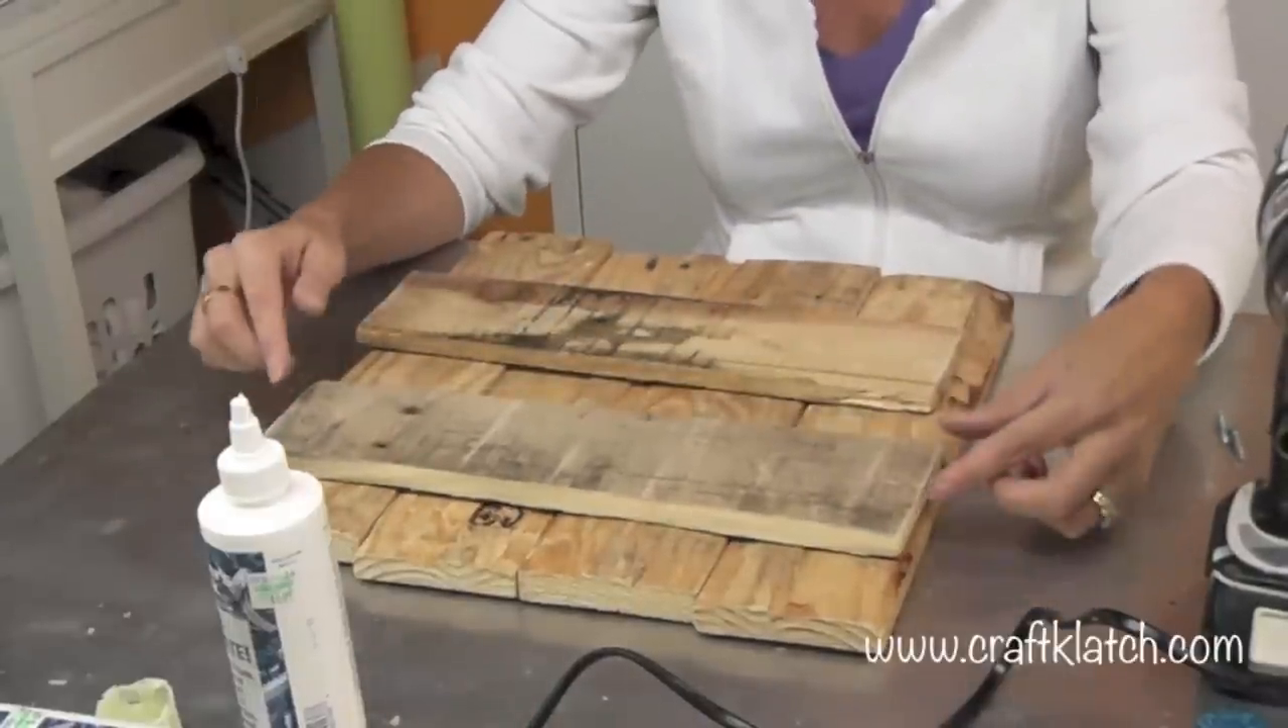I'm lining up these pieces and they're not even.